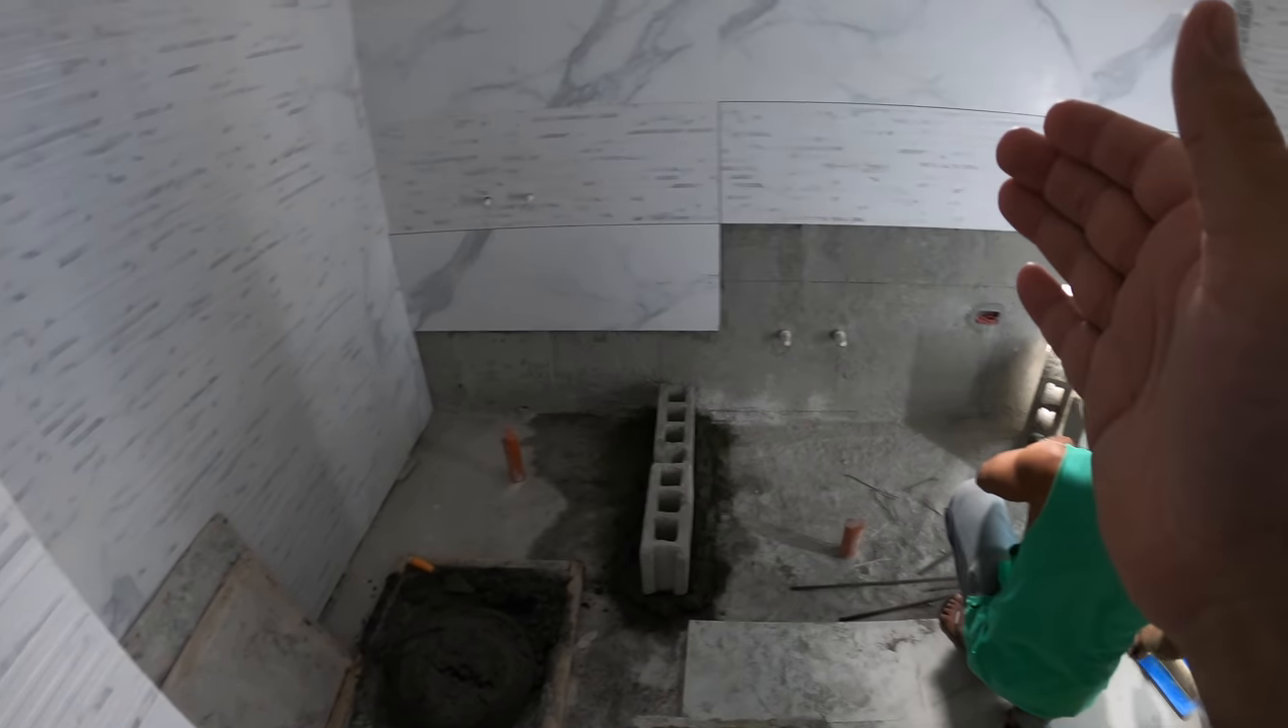And we're starting to put in the divider between the stand-up shower and the Whirlpool tub.